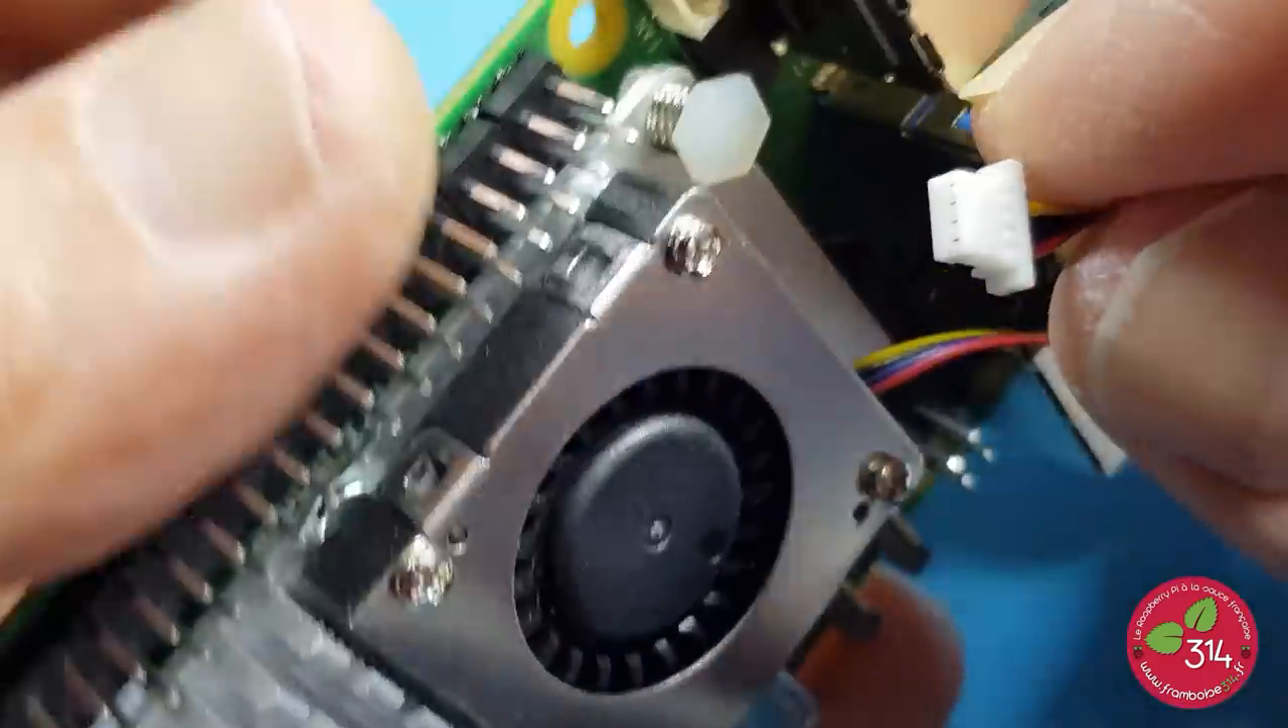Il nous reste à brancher le connecteur de ventilateur.